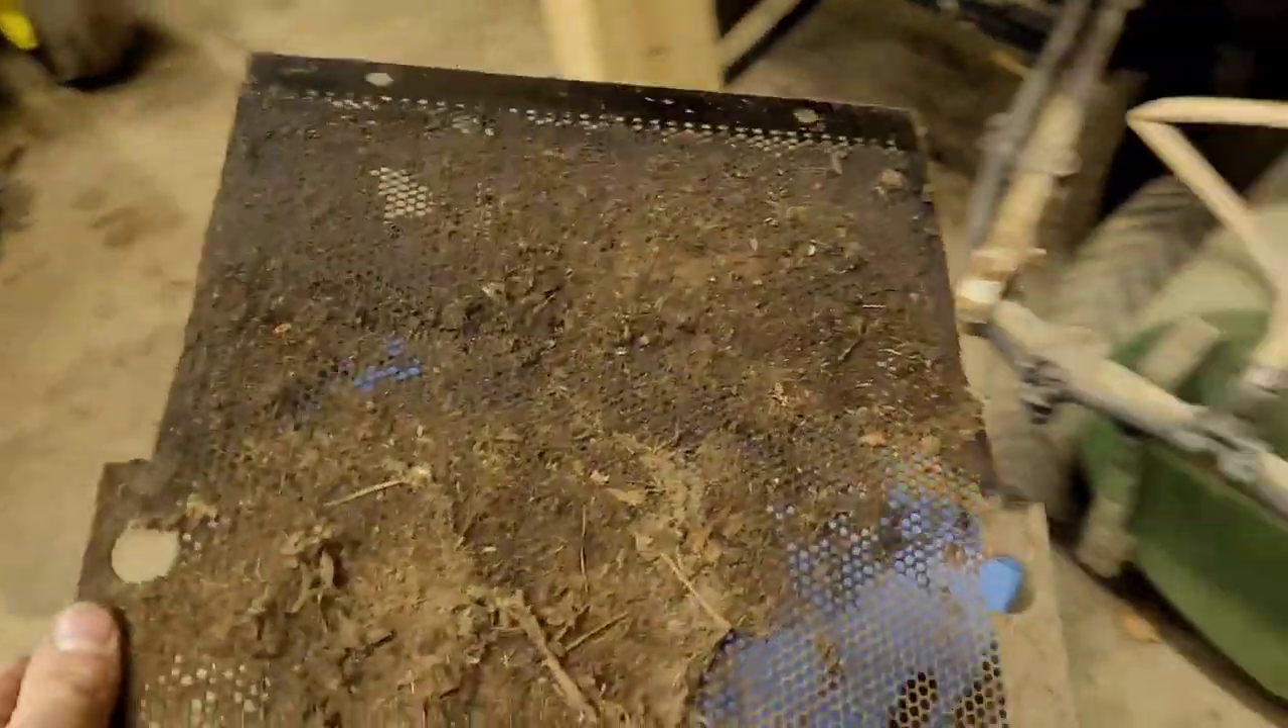I did get this screen Out of here.